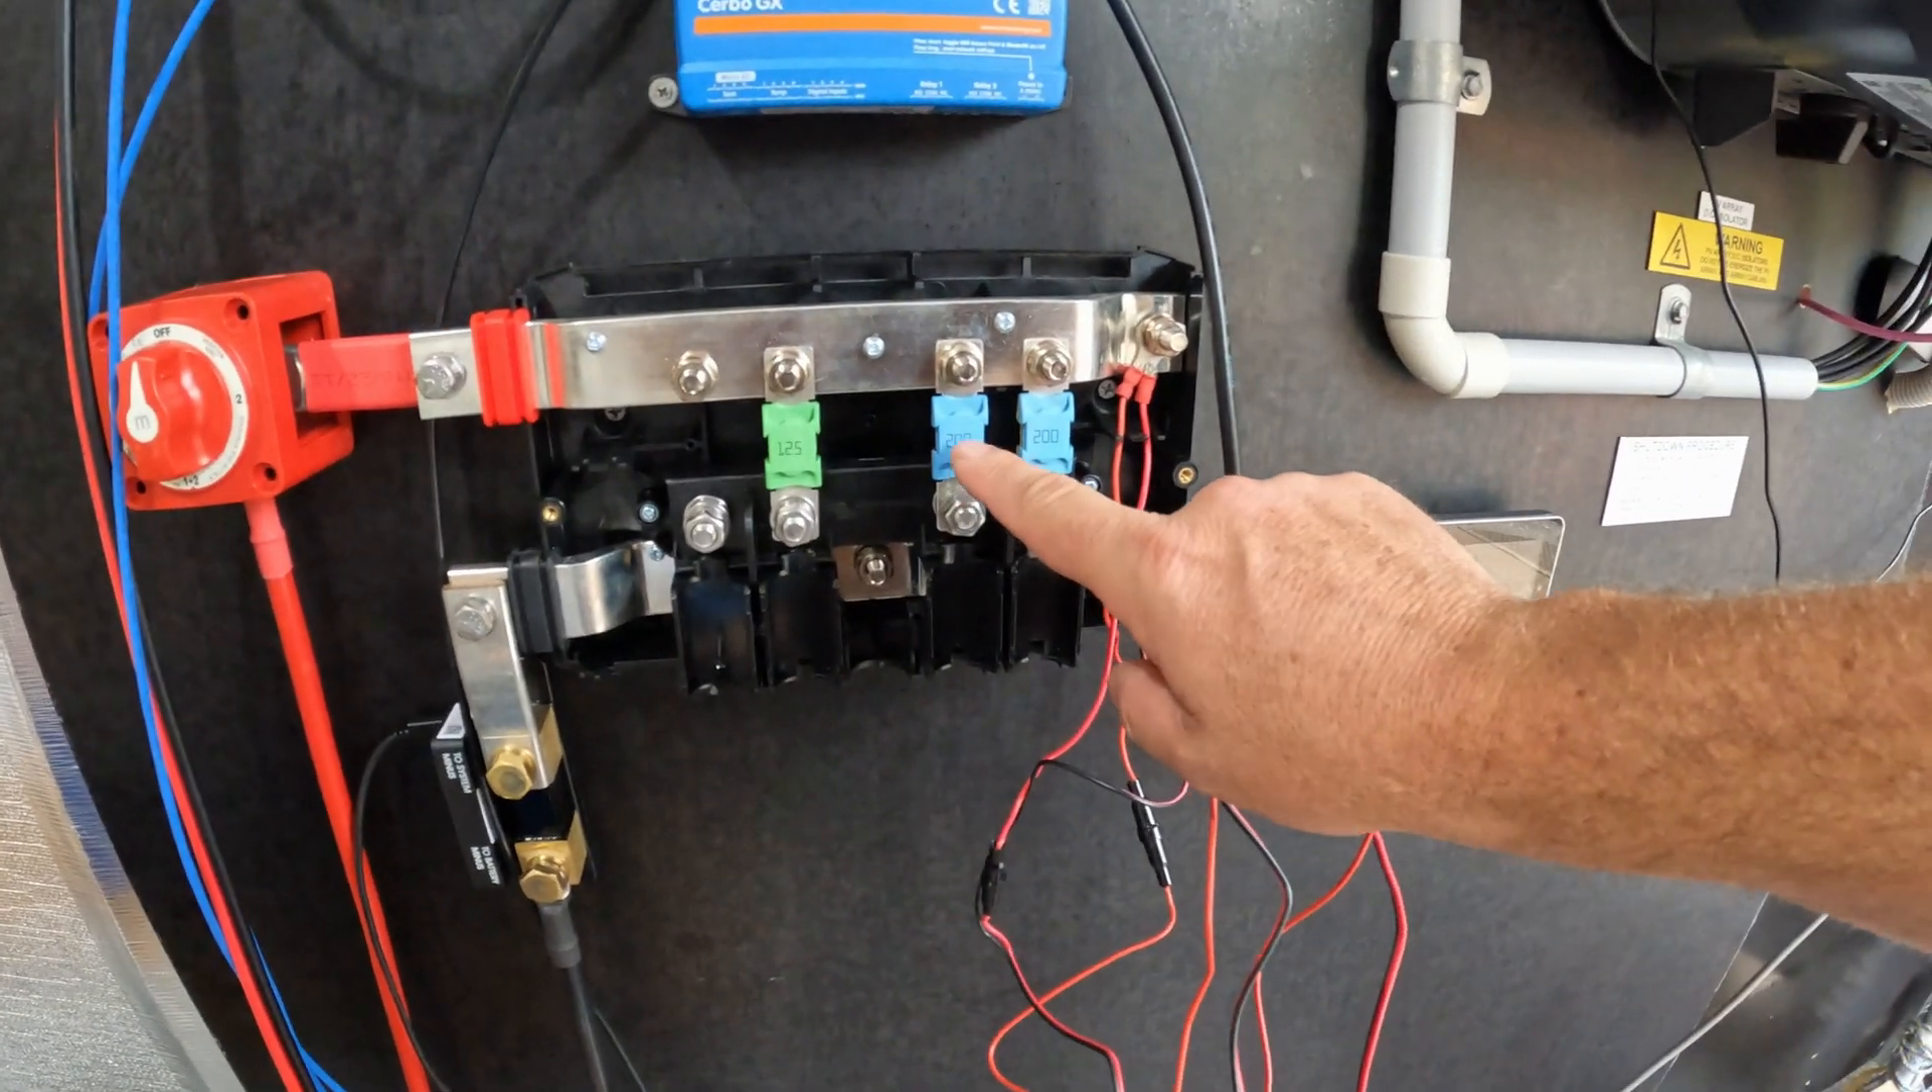And we've got our fuses in place, so 125 amp for the solar feed.